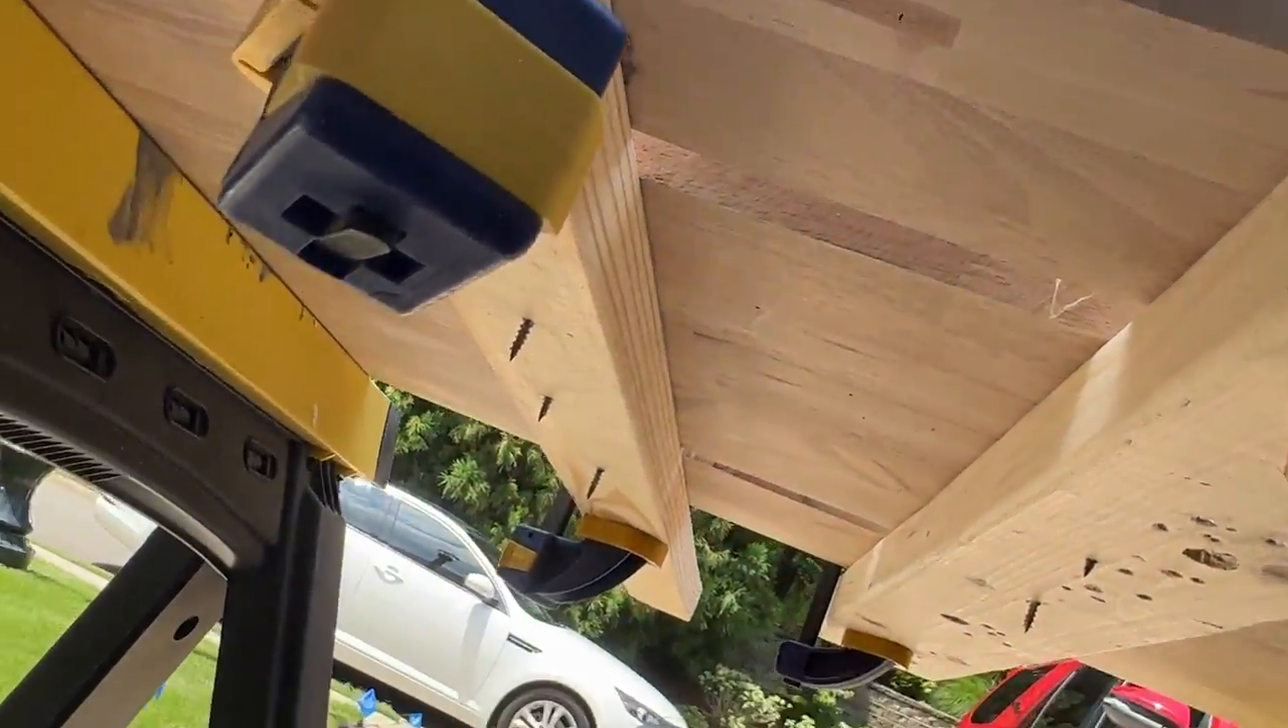I screwed these big cabinet screws through here you can see they actually actually come out the bottom side.